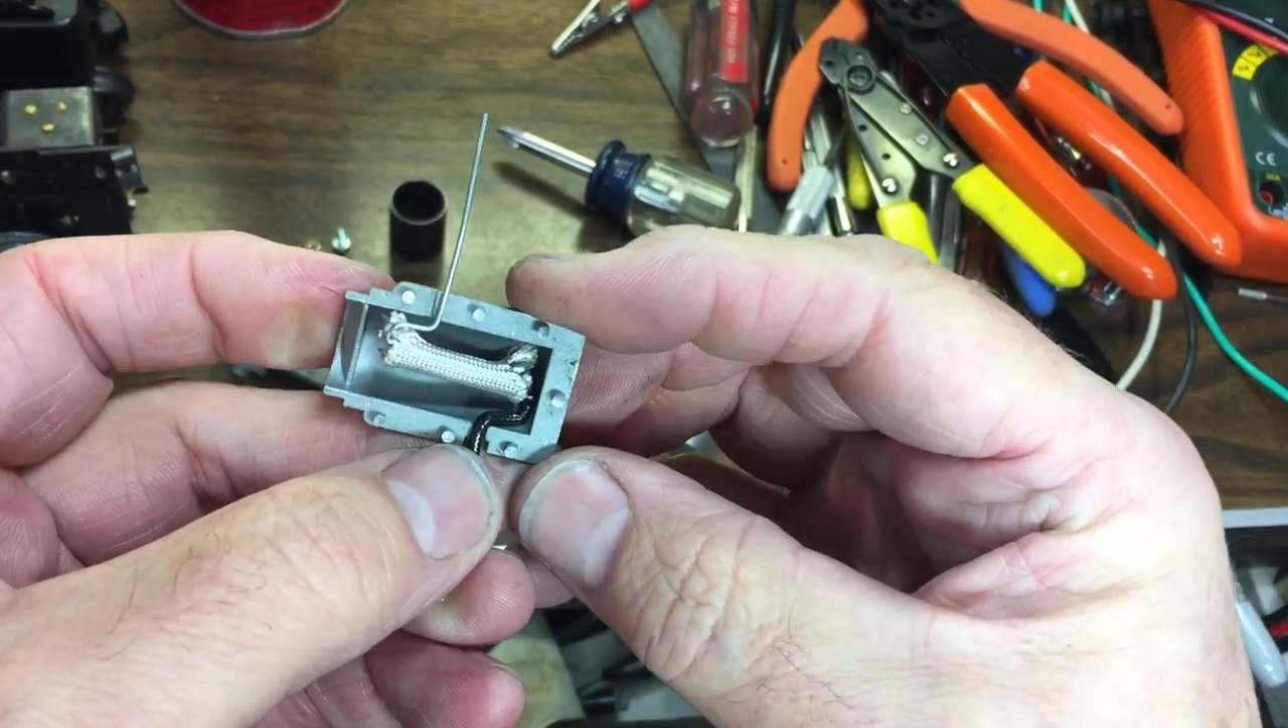This is what it looks like now that I've put the wick on and bent the wires.